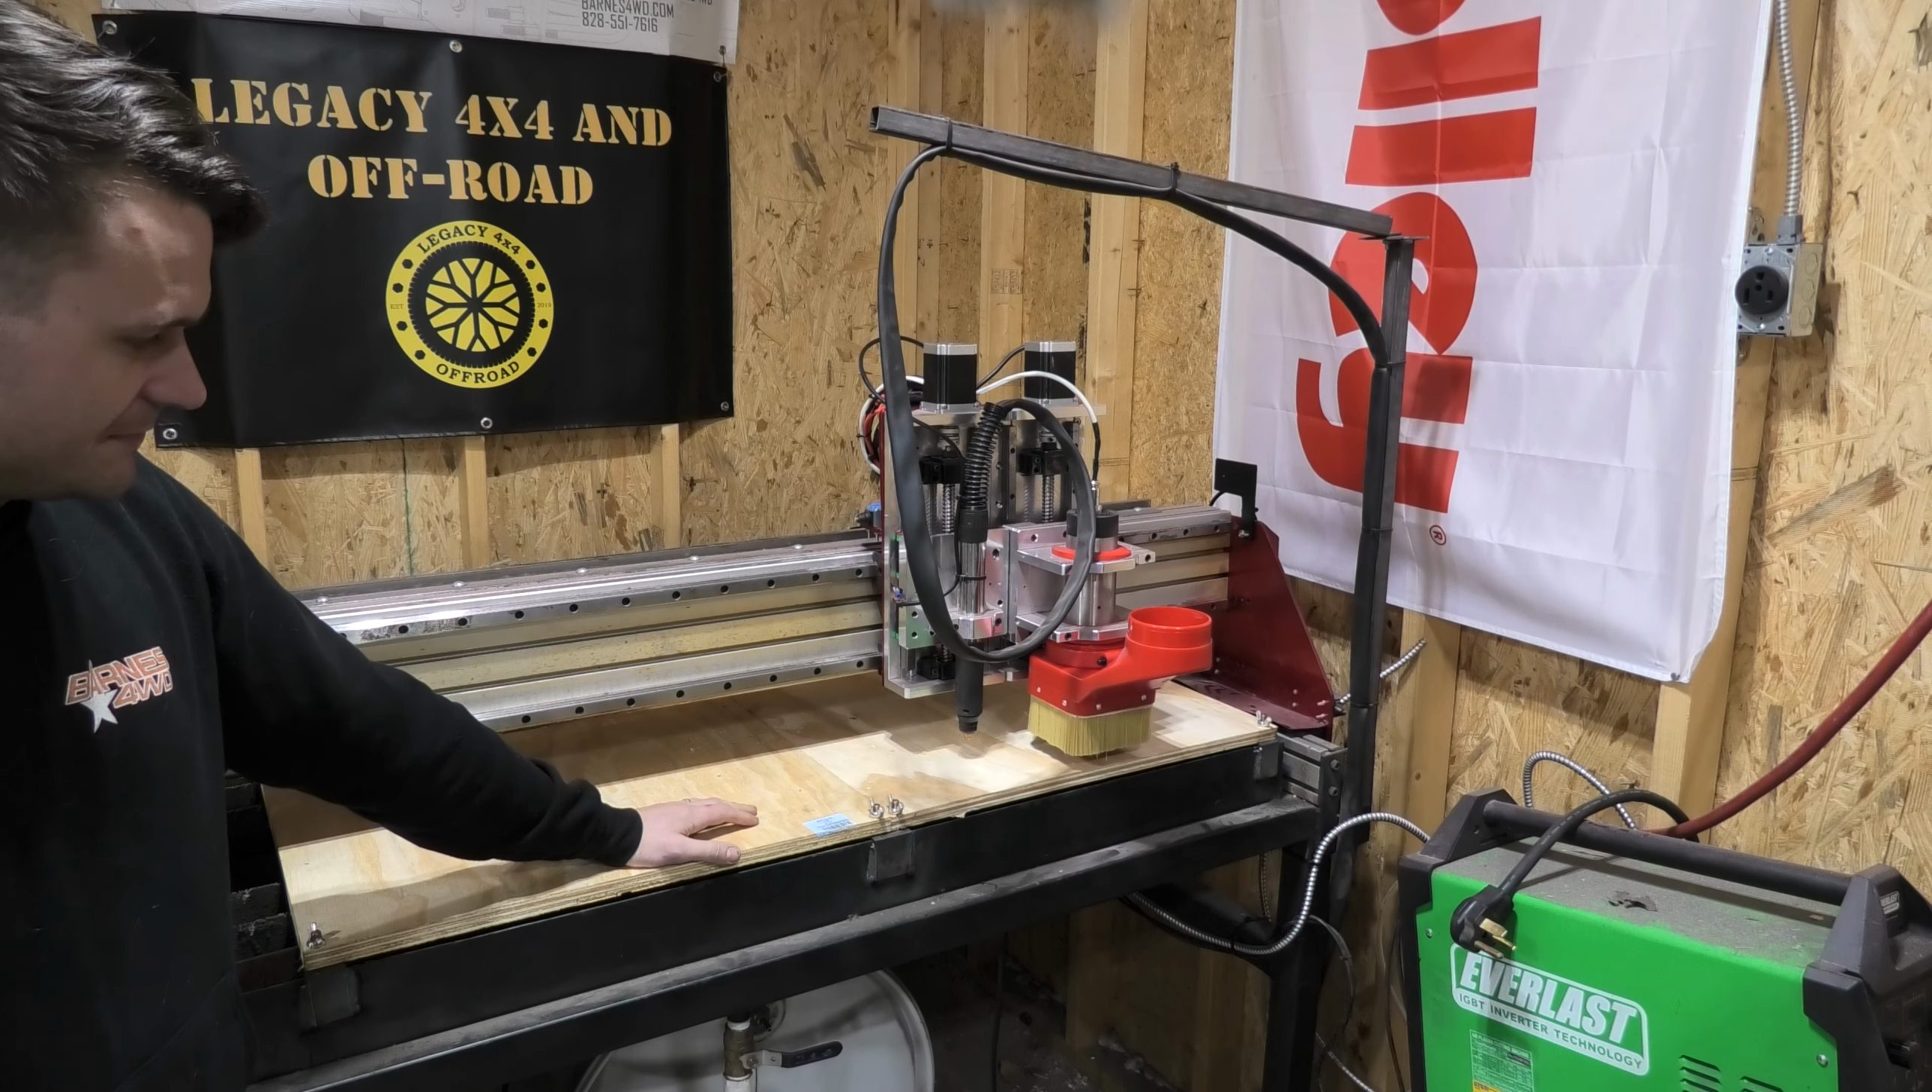So i added on the spoil board here on top.